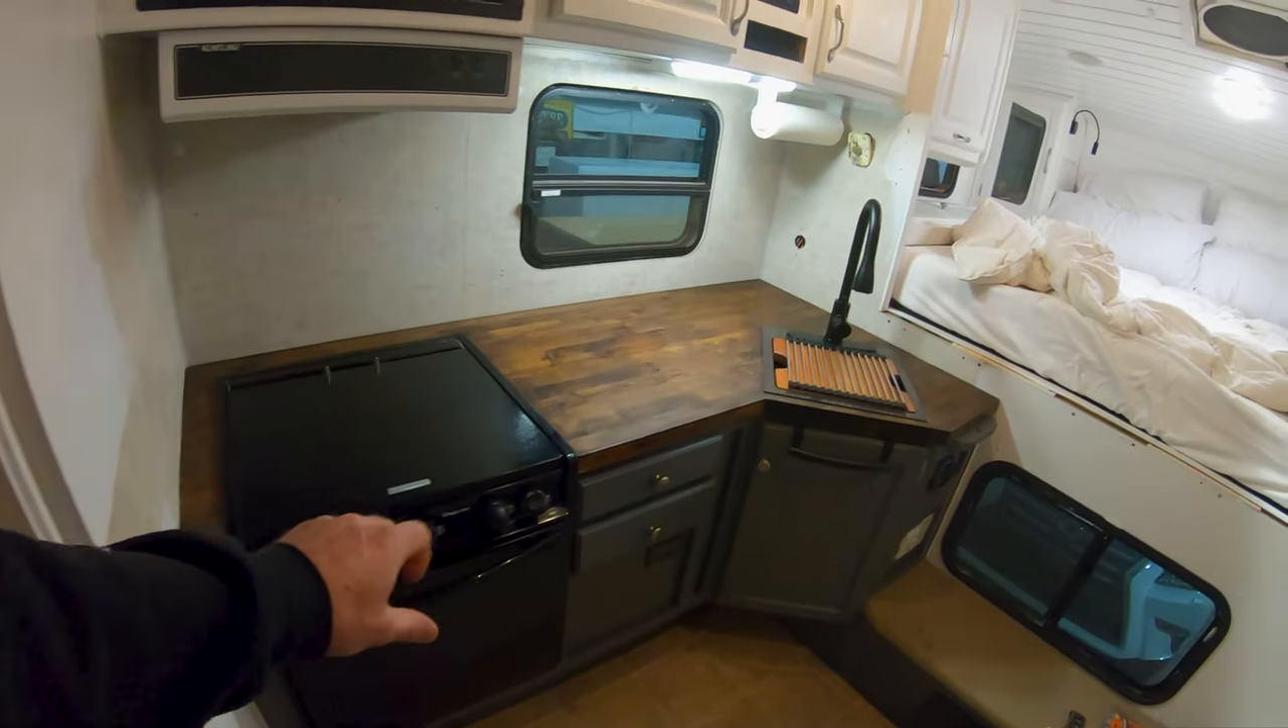Well we got this portion of the kitchen pretty much wrapped up. We got the oven reinstalled. We got this pretty cool modular sink.